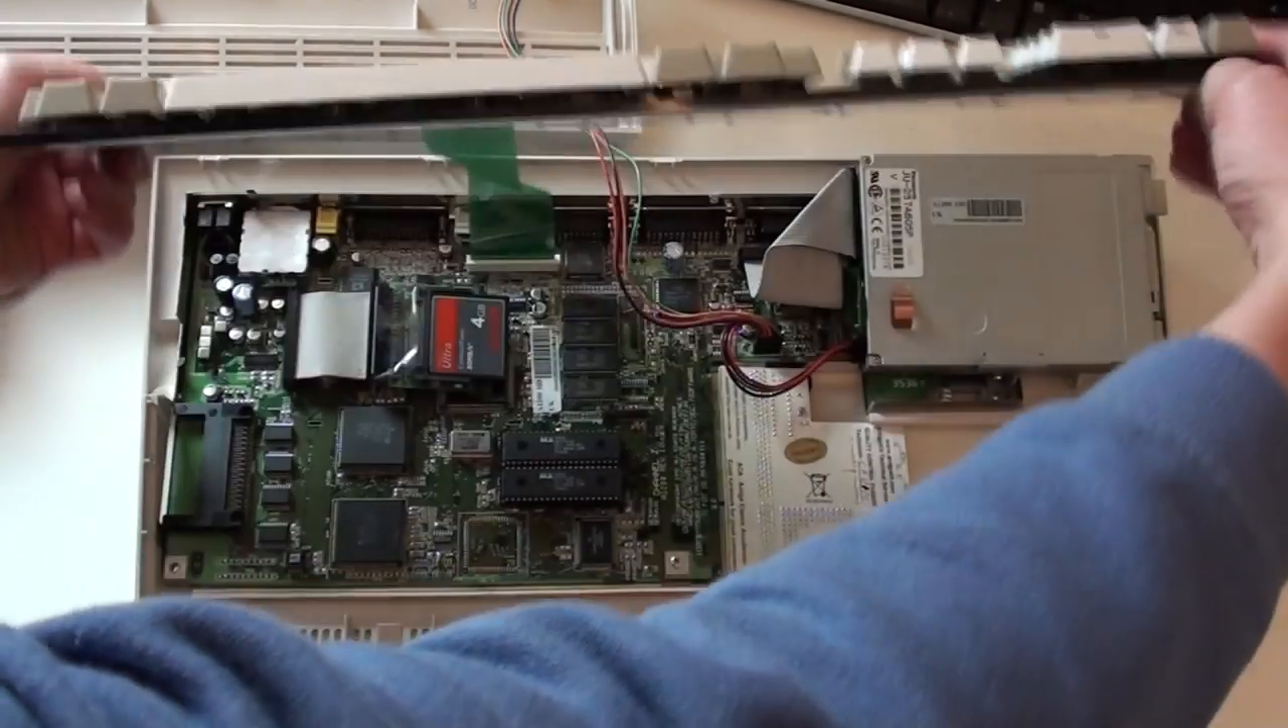Now I've already removed the metal shielding from this machine before in preparation for doing this.